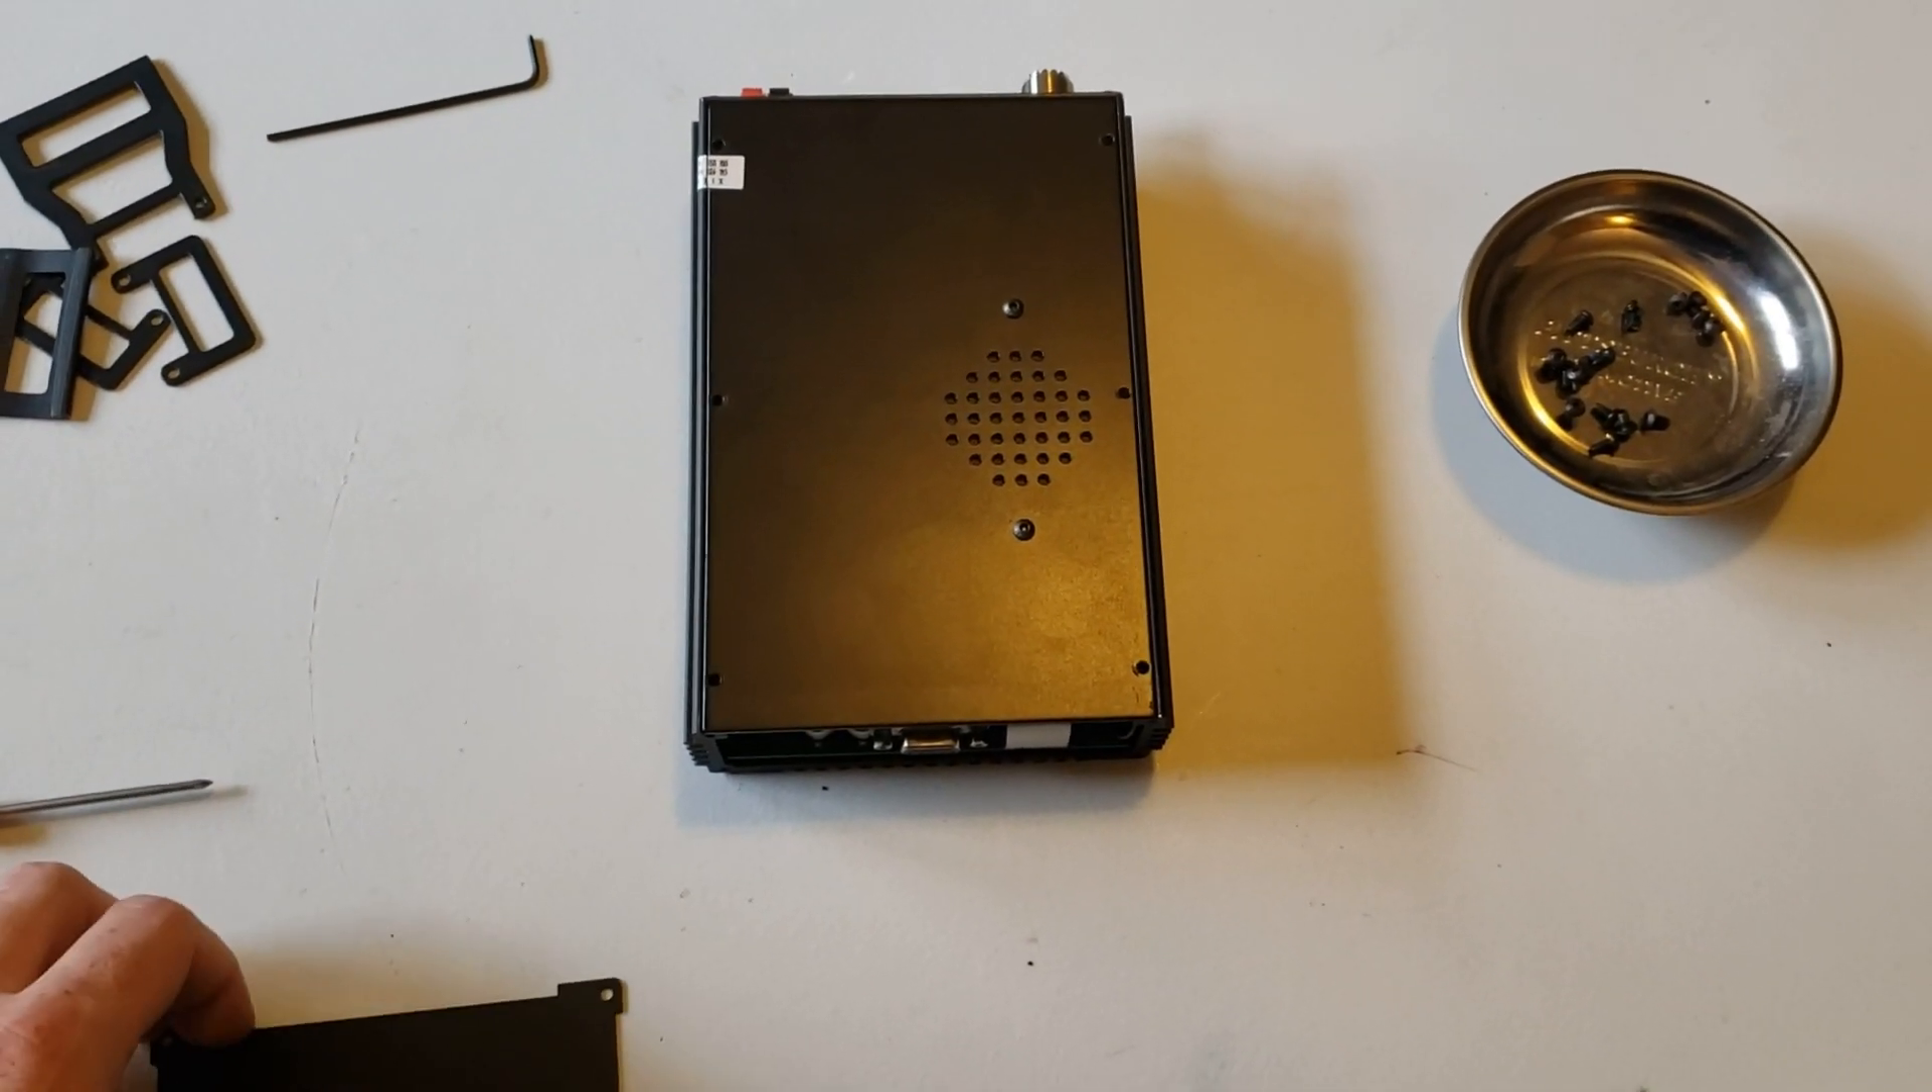With all screws in the pot now we're at the point where we can start taking the top of the G90 off.